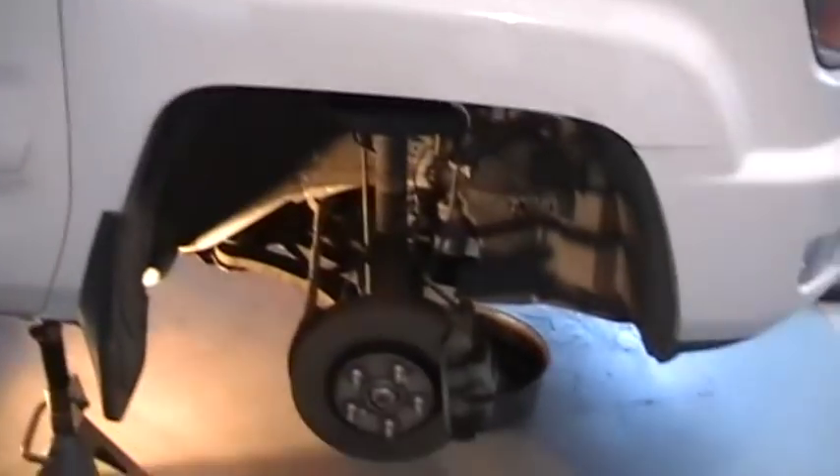Okay, I've got all the tires rotated all, but the right front one, I still have that one off.